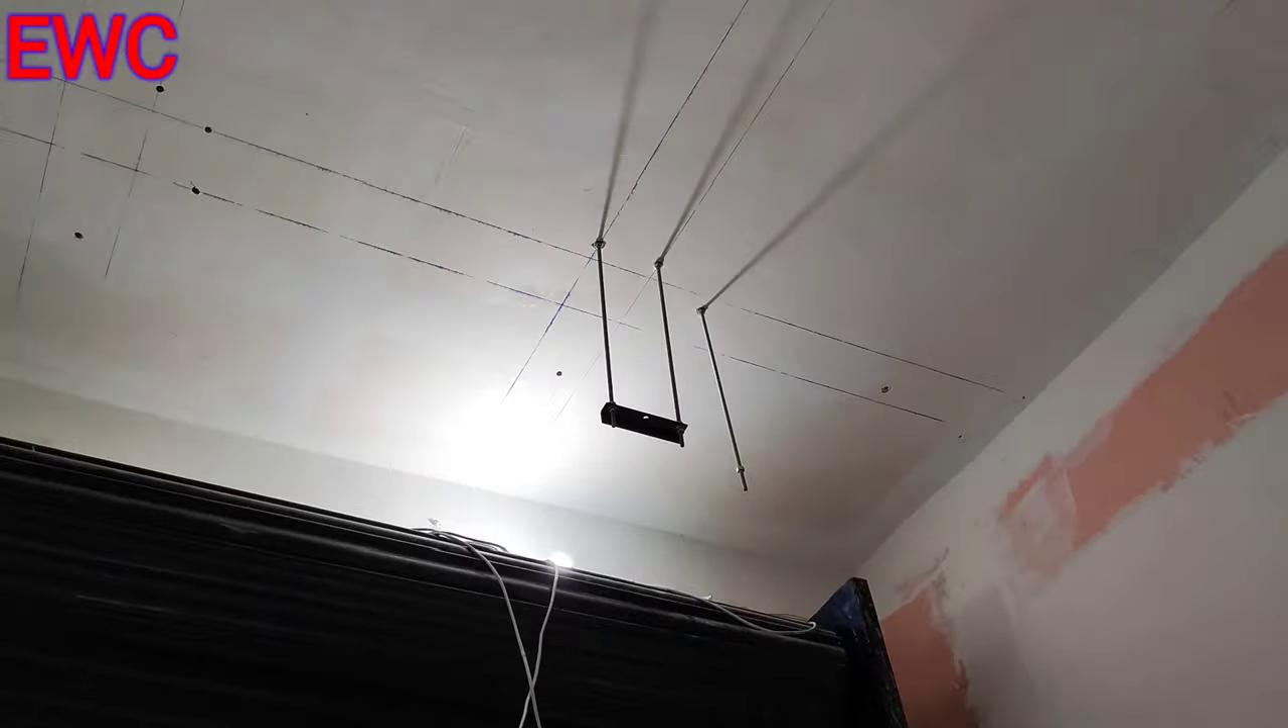तो यहाँ पर हमने rod को लगा दिया है।